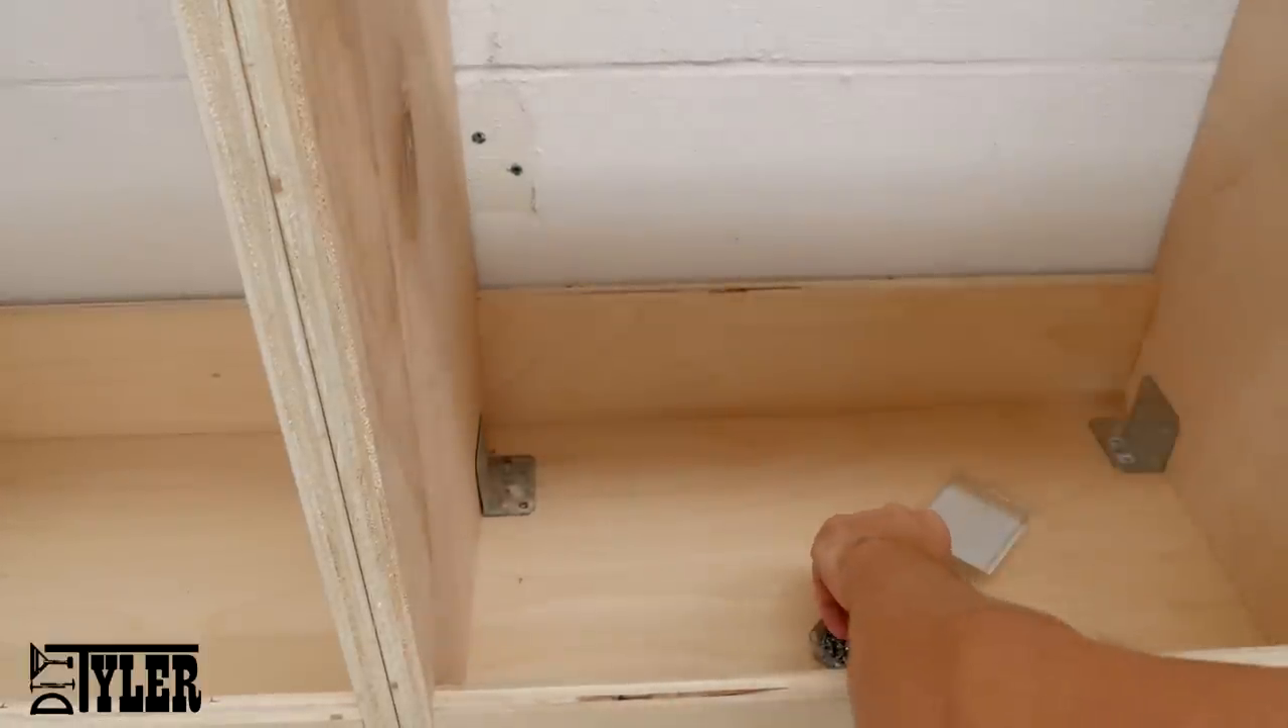I forgot to drill some pocket holes in the bottom of the upper frames to connect it to the countertop, so I'm just using a couple of these L brackets and some 5-8 screws that I had laying around.